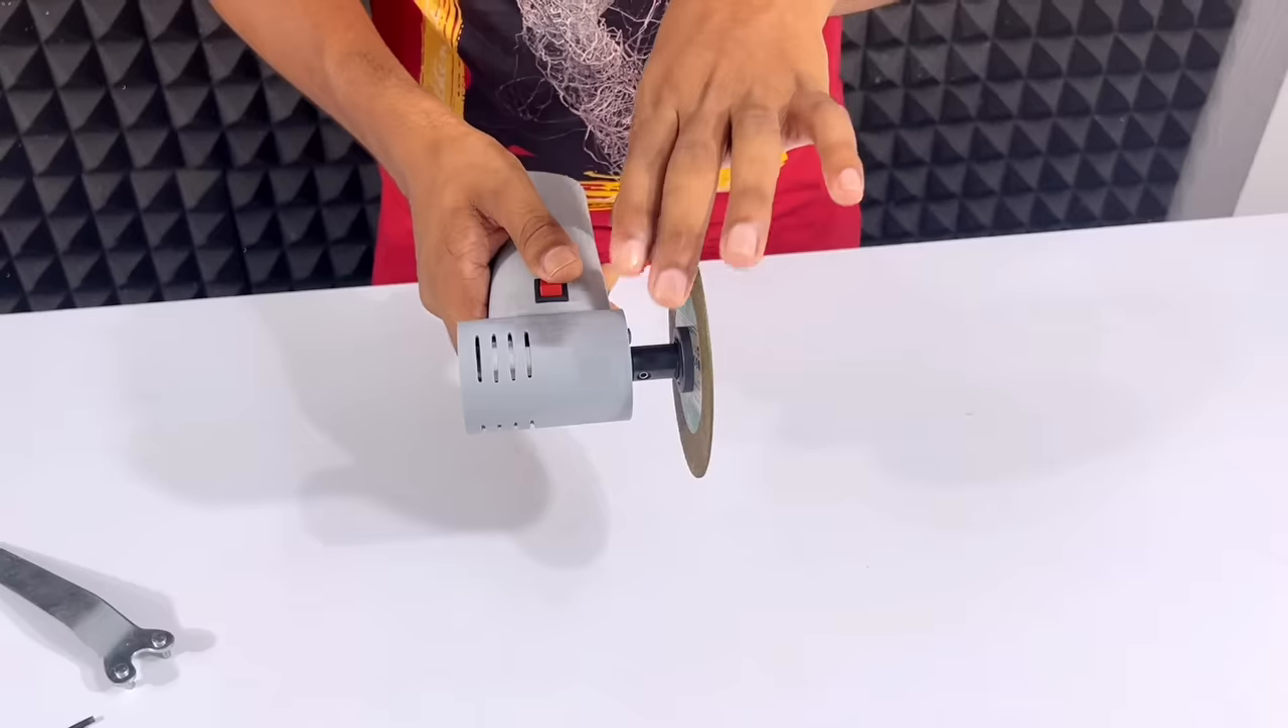तो यहाँ पर मैं cutting wheel लगा लिया।